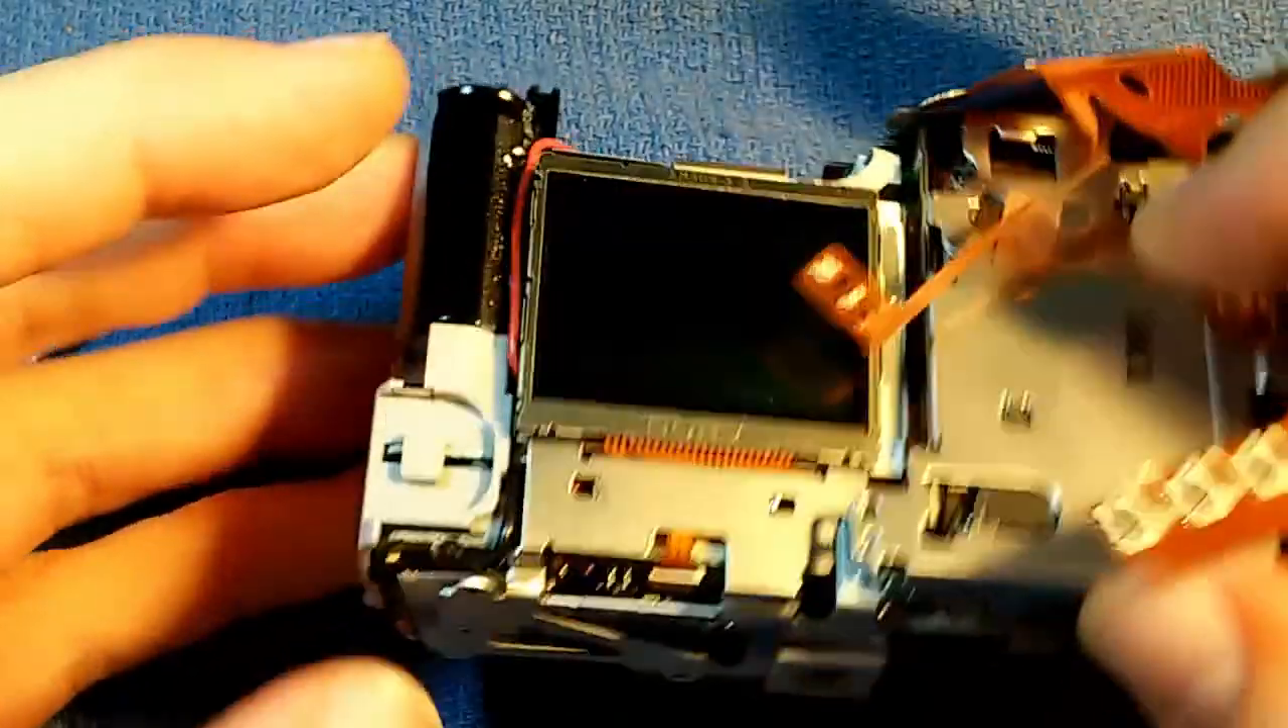Okay I've sort of wiggled the screen back into position.